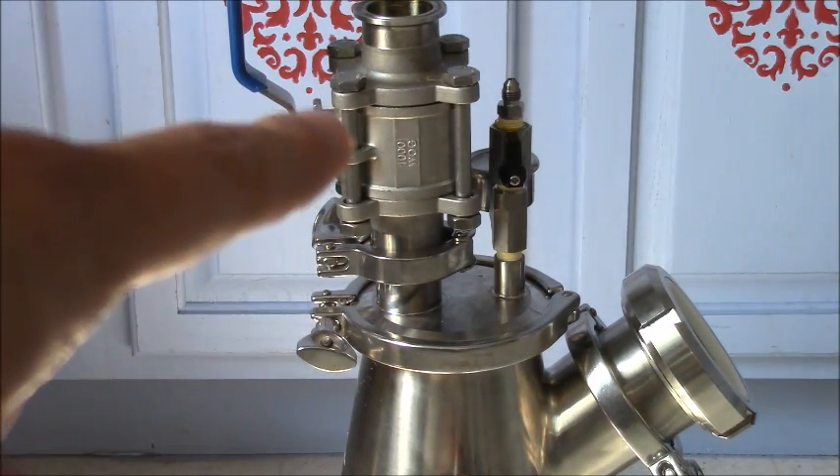As you can see, I added a ball valve.